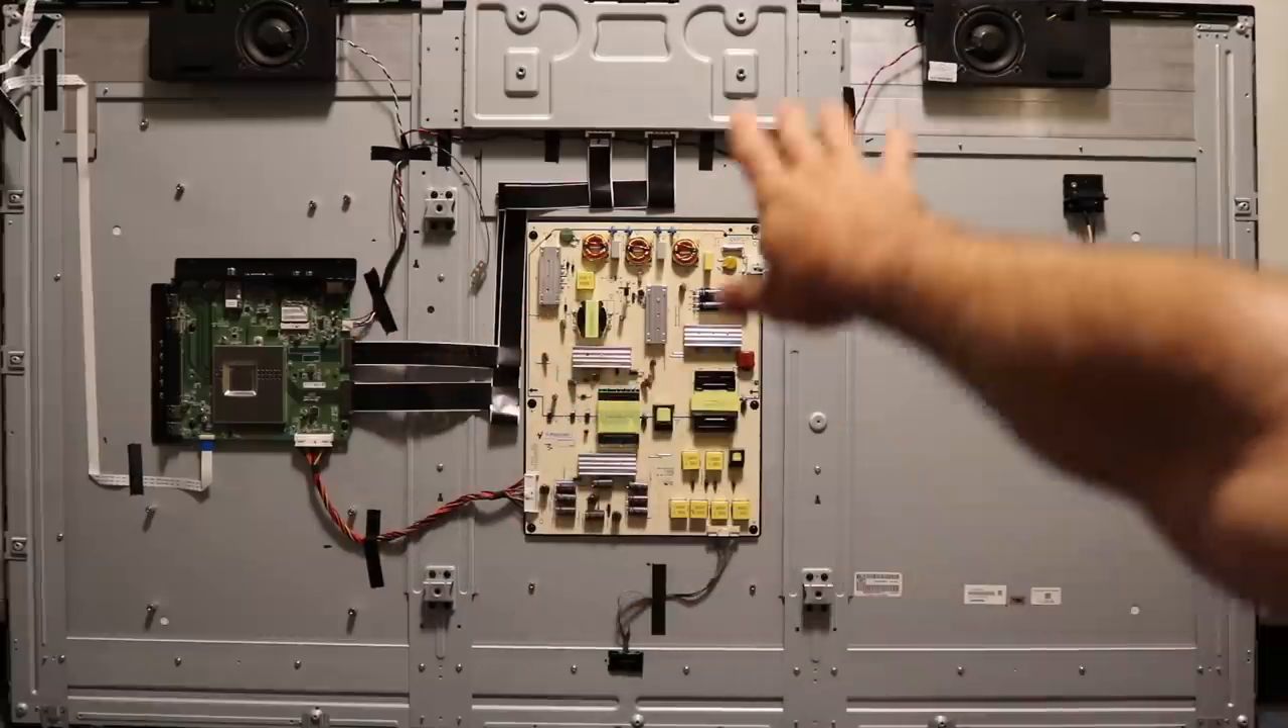I took the back cover off, all the screws out, popped it off, and I turned the TV upside down.